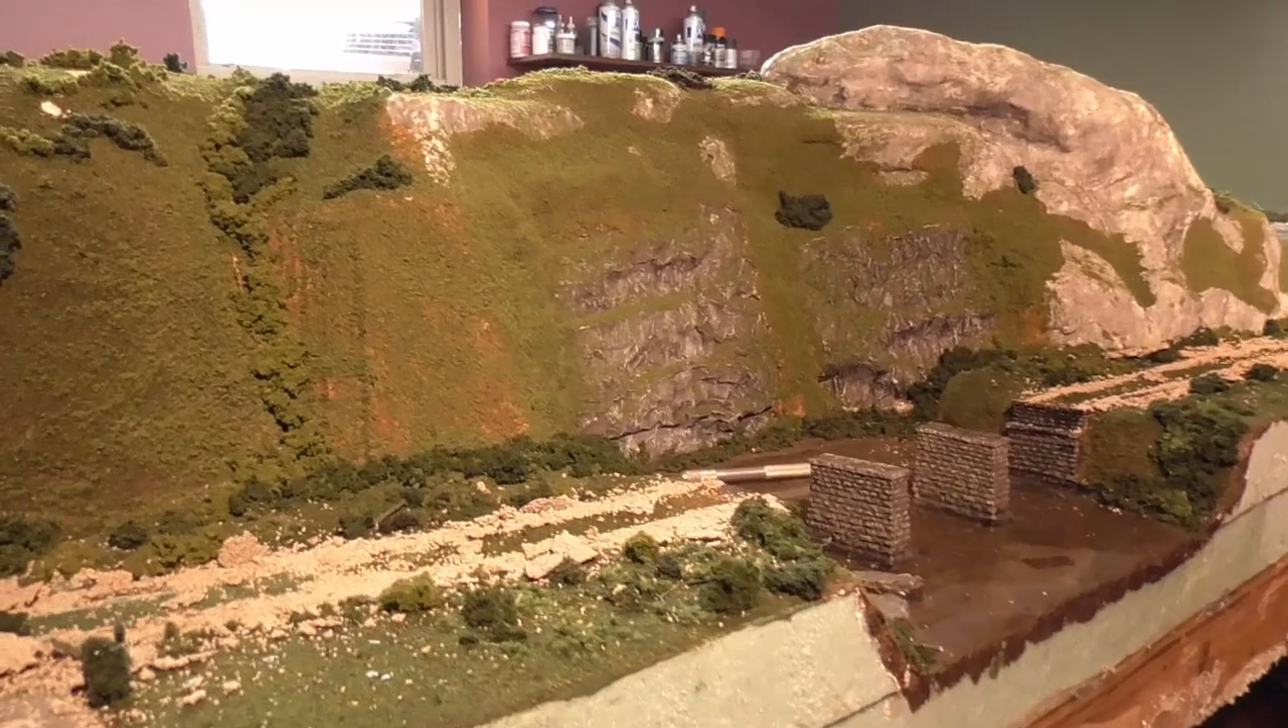As you can see the bridge is gone.